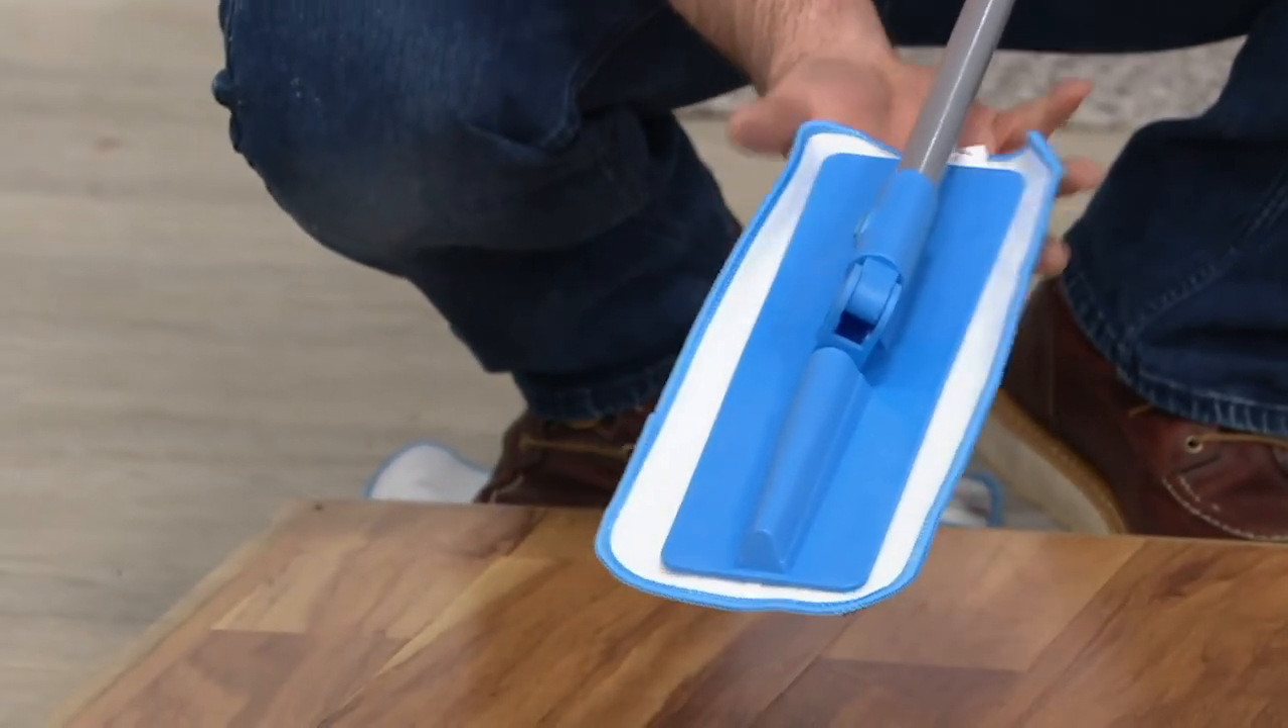Now, these pads are much wider than the floor base.